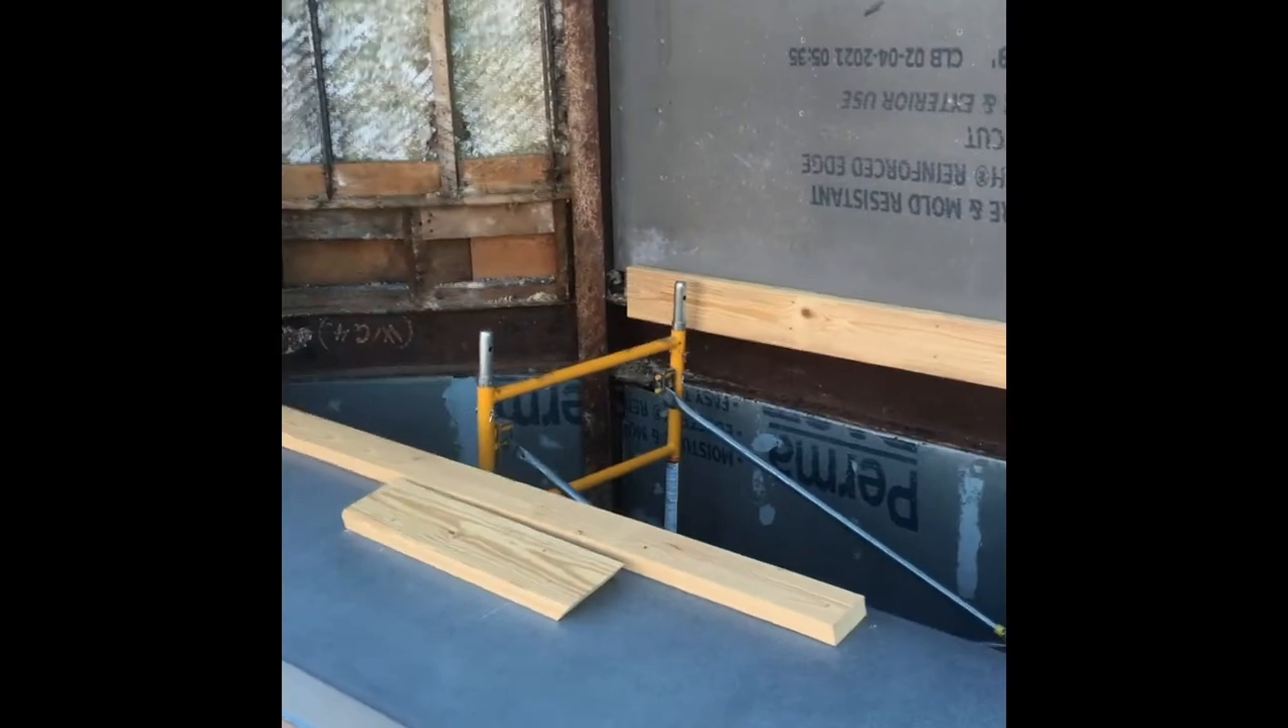You can see last week the team got that ledger board in place there.